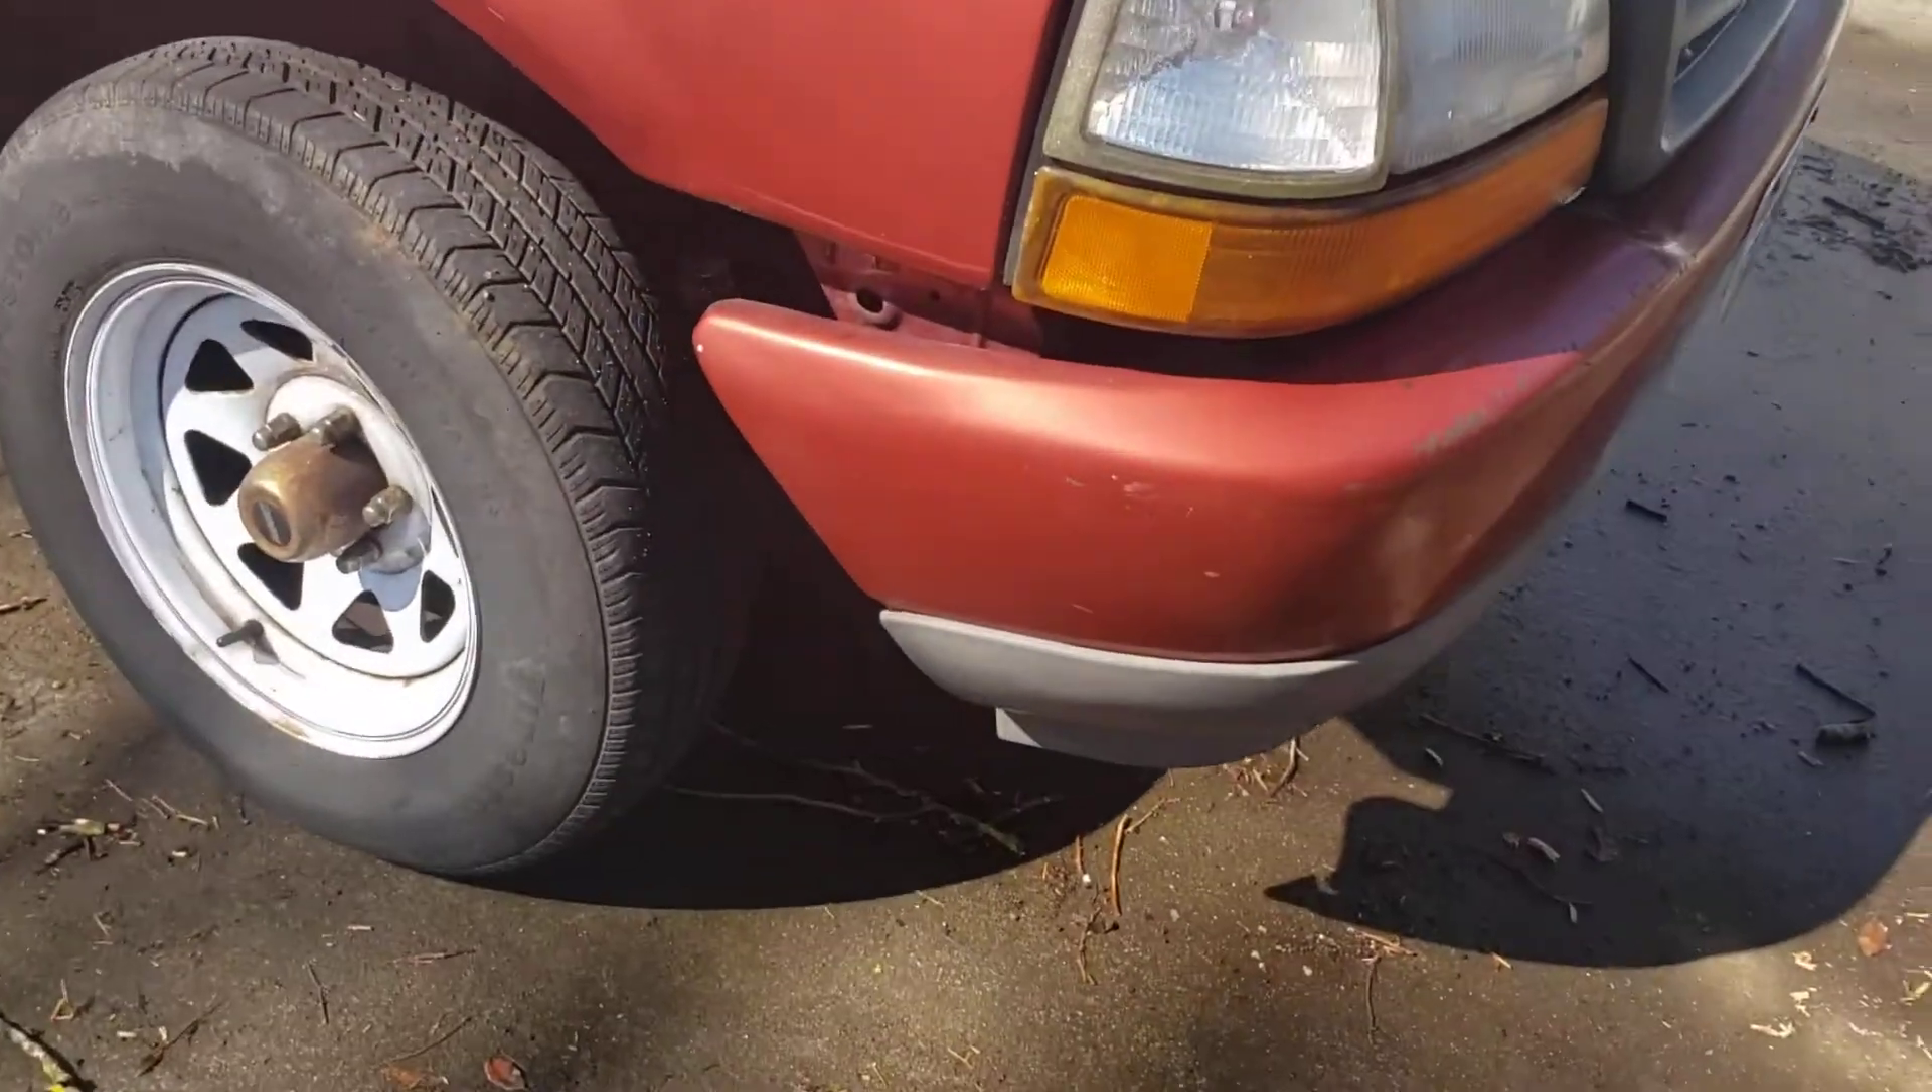The bumper kind of sags a little bit it's got this gap here.